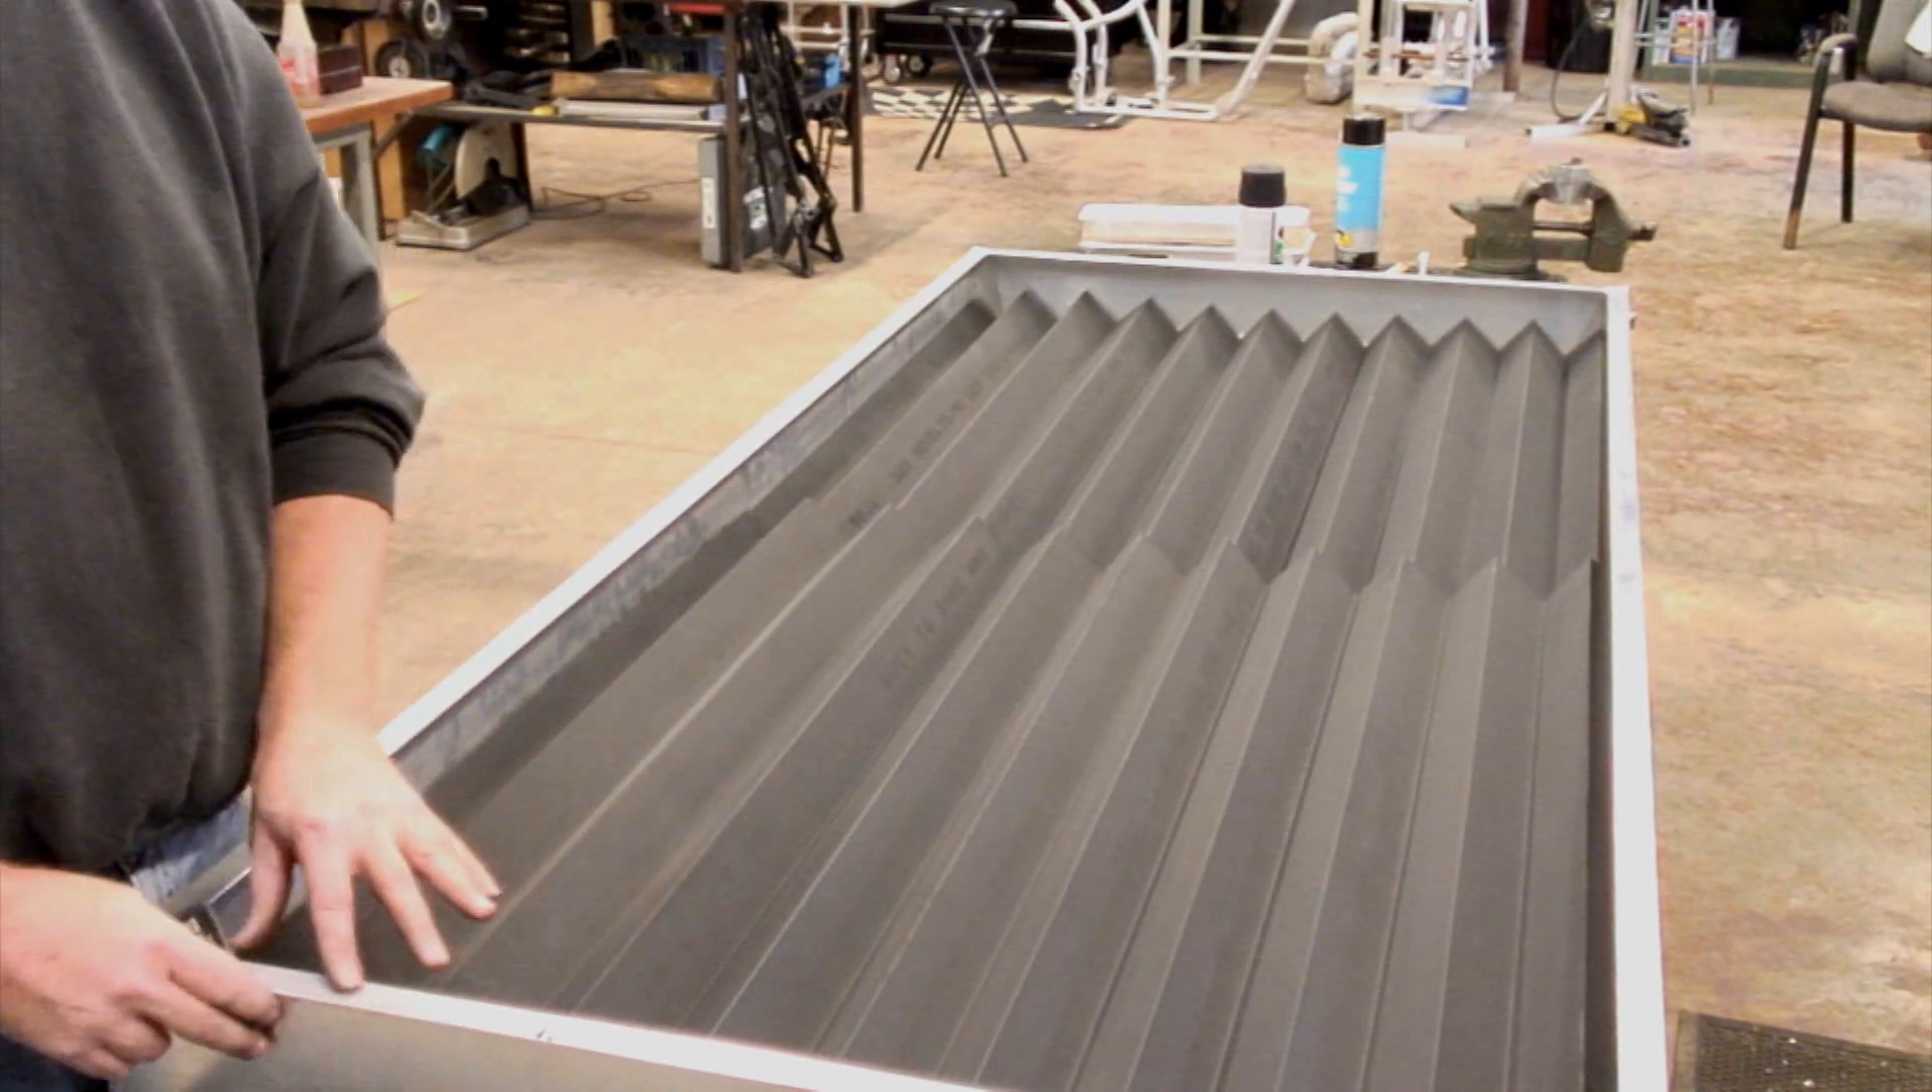And obviously we still have to put the insulation in there and put our glass on.